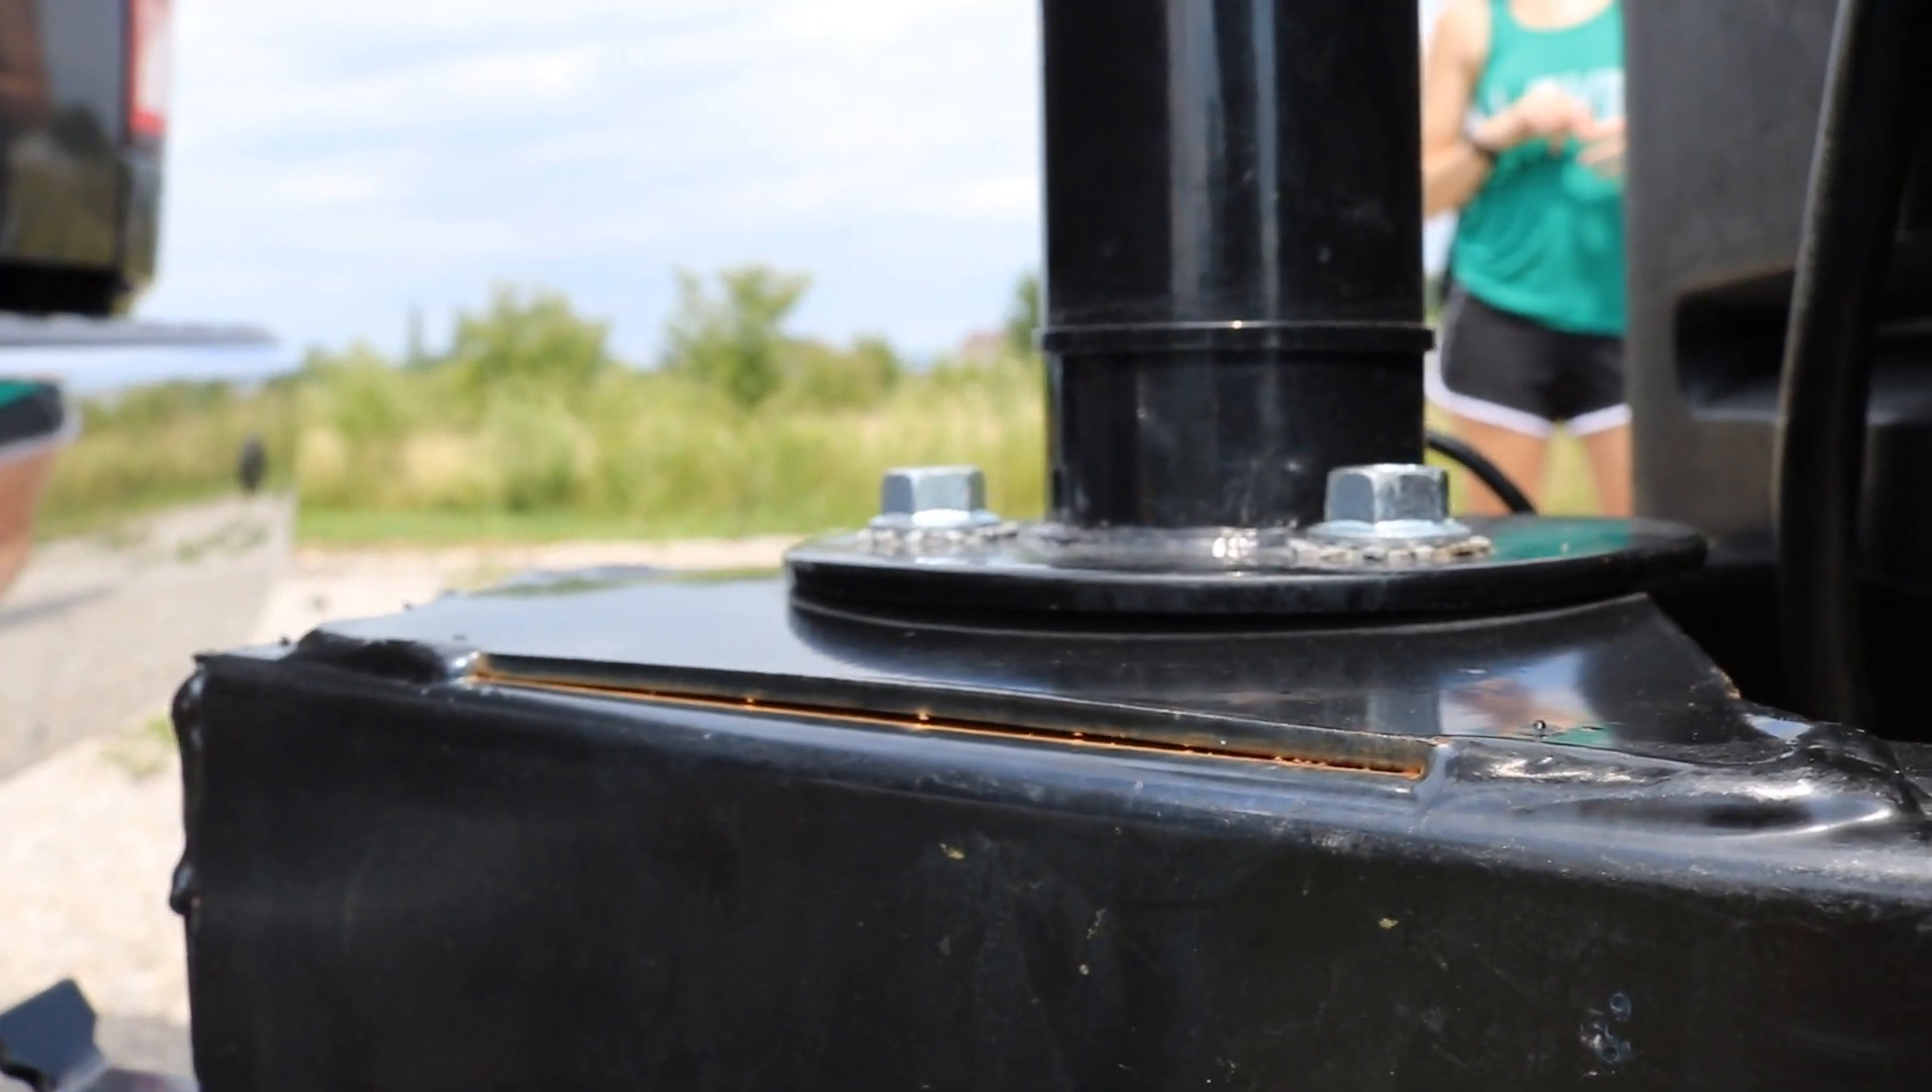And then right along the base of this tongue jack, you've got a gap there too.